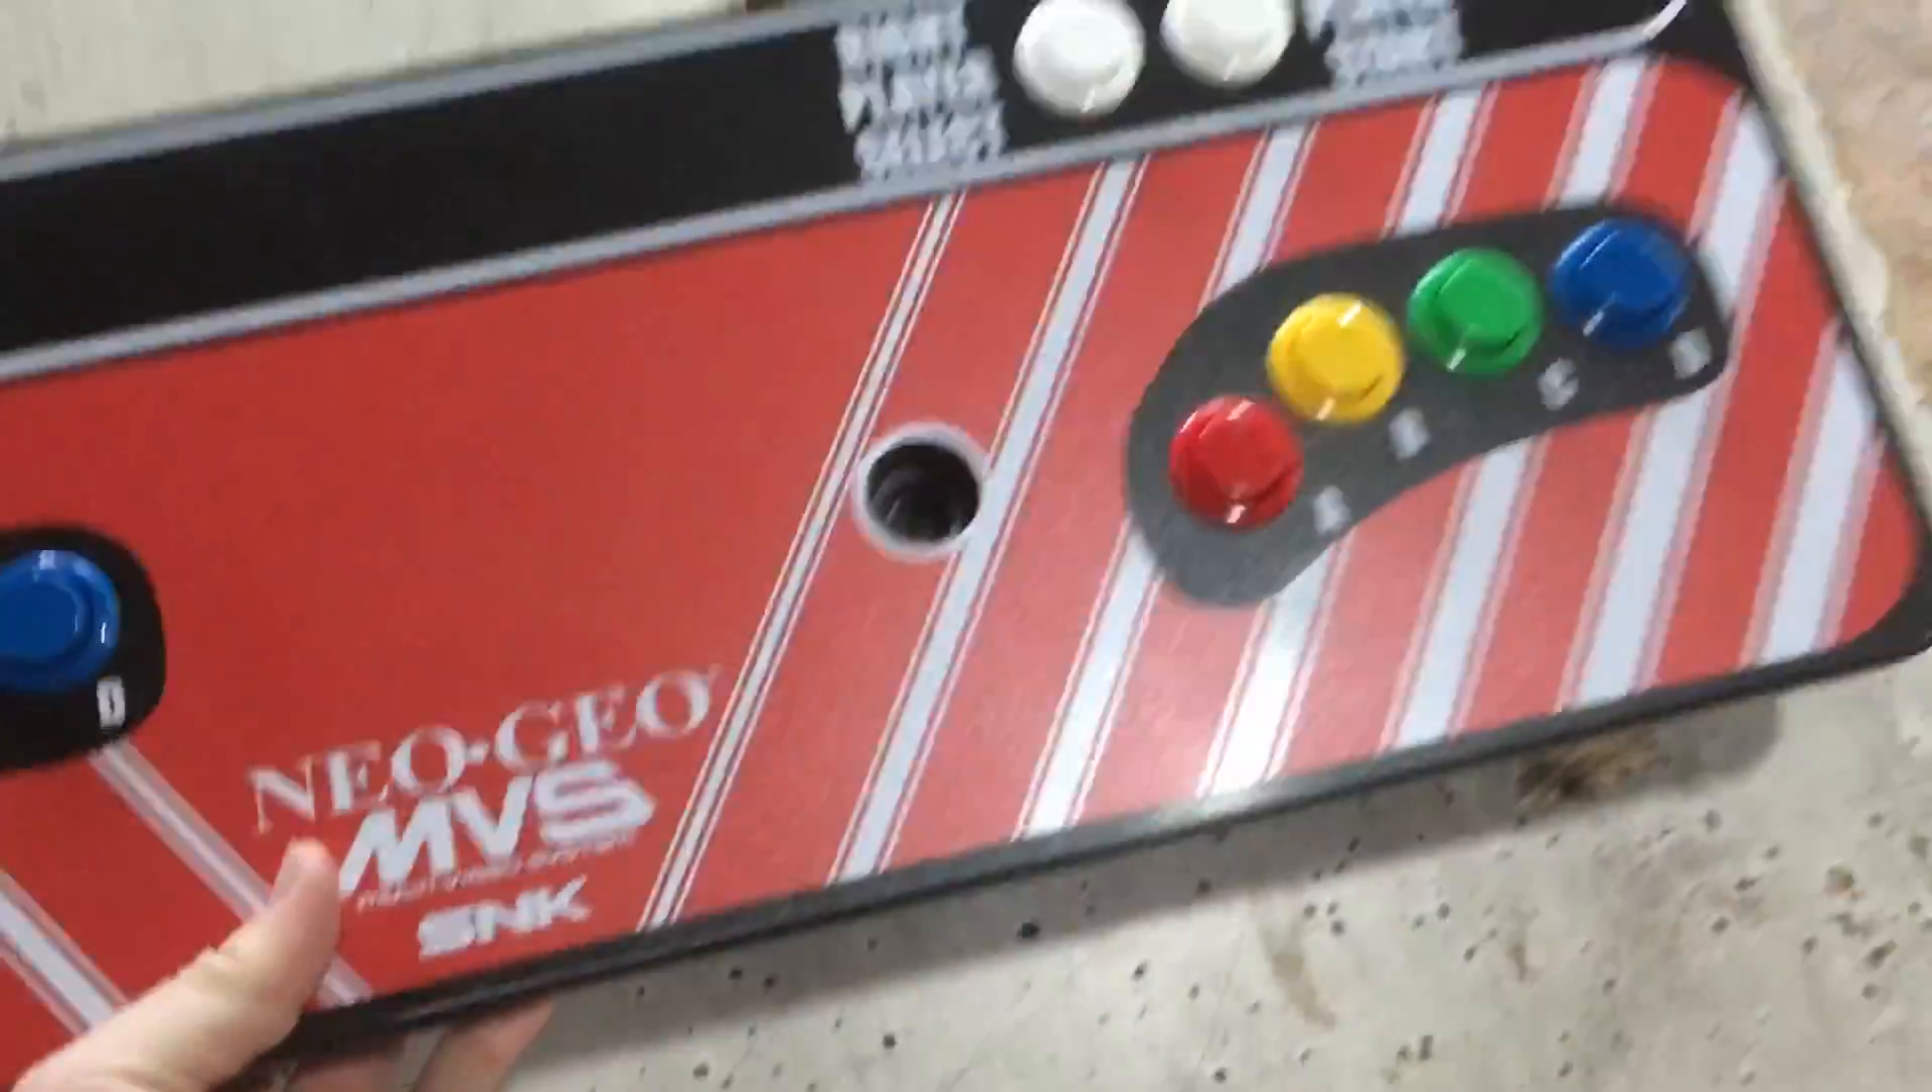E aí pessoal, botões instalados, aqui não tem mistério, né, já deixei aí com as micros, que bonitinho, os componentes.